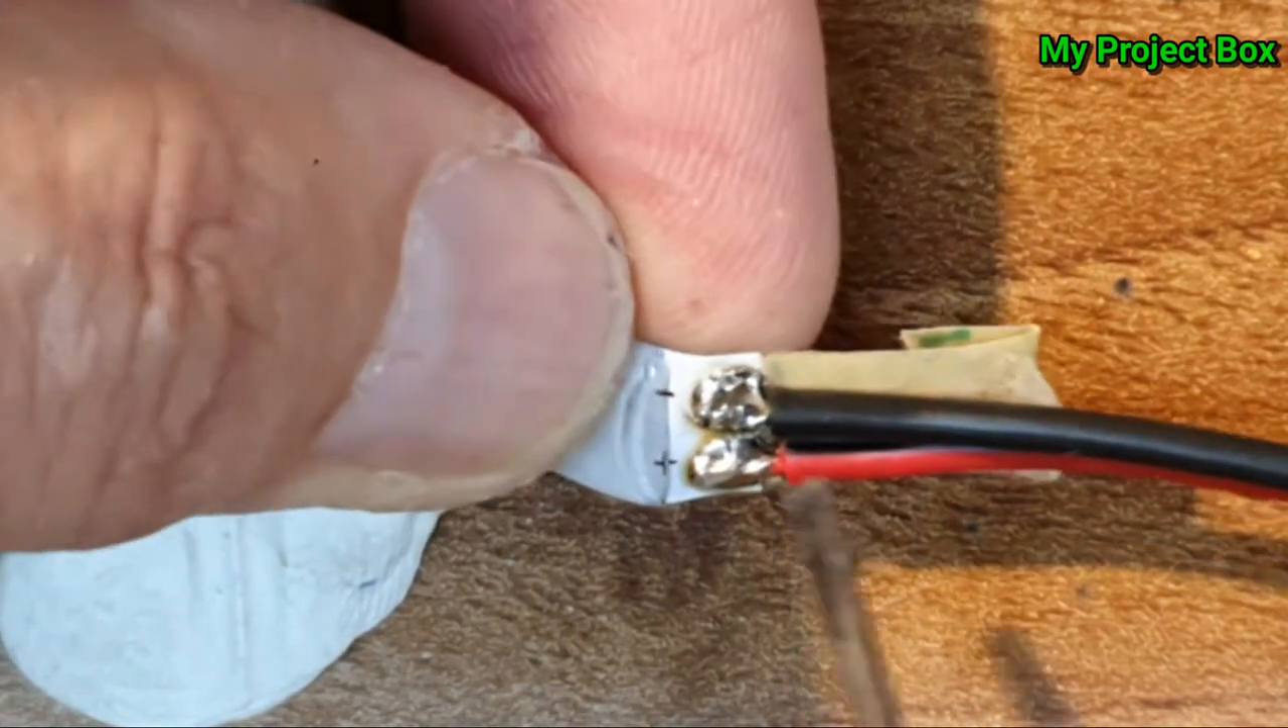You can see that the tape is indicated with um positive and negative so i've tacked the red wire to the positive.